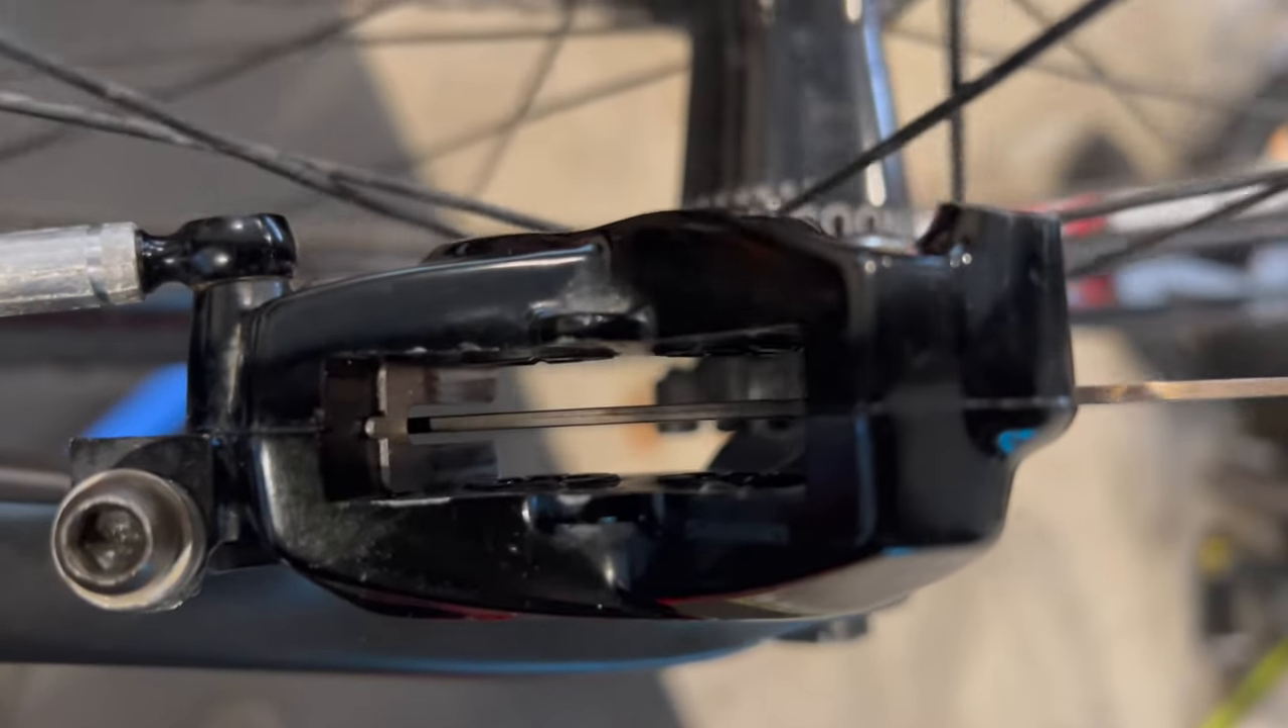So you can see now the disc sits perfectly in the middle of the caliper, this one's not bent, which is nice.